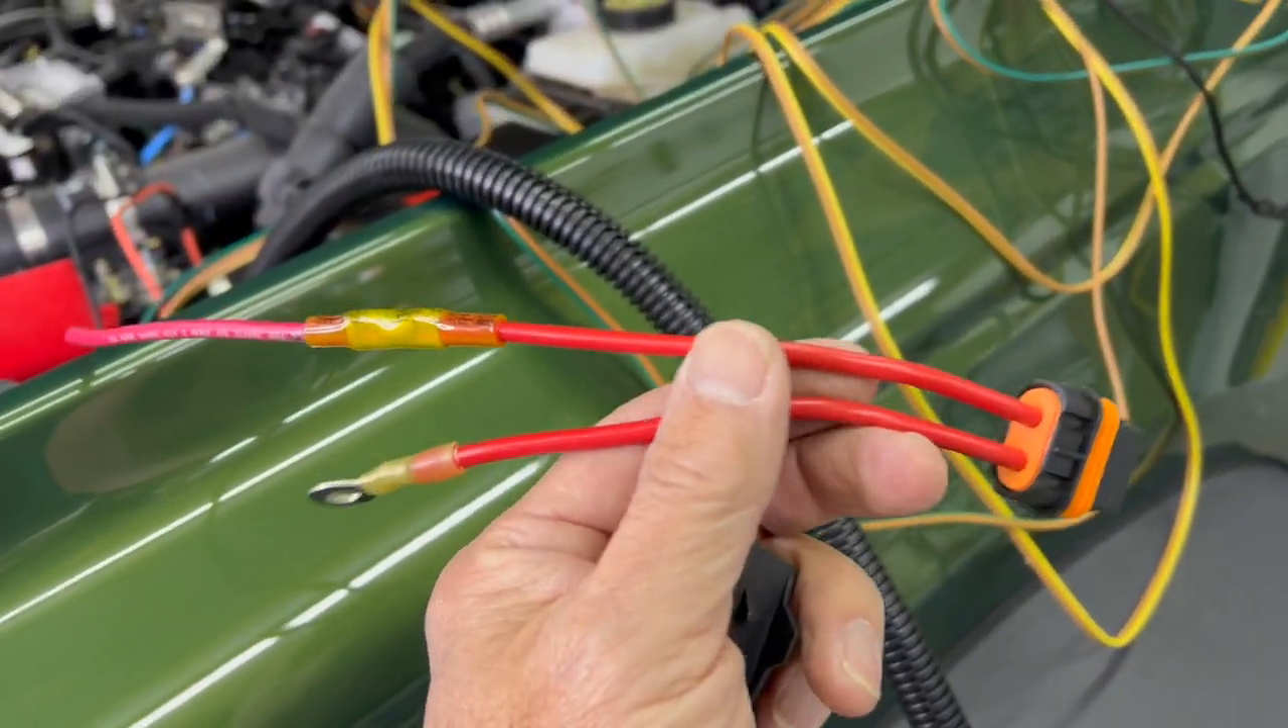We have finished our 12 volt charging line by splicing on a waterproof fuse holder and ring terminal.